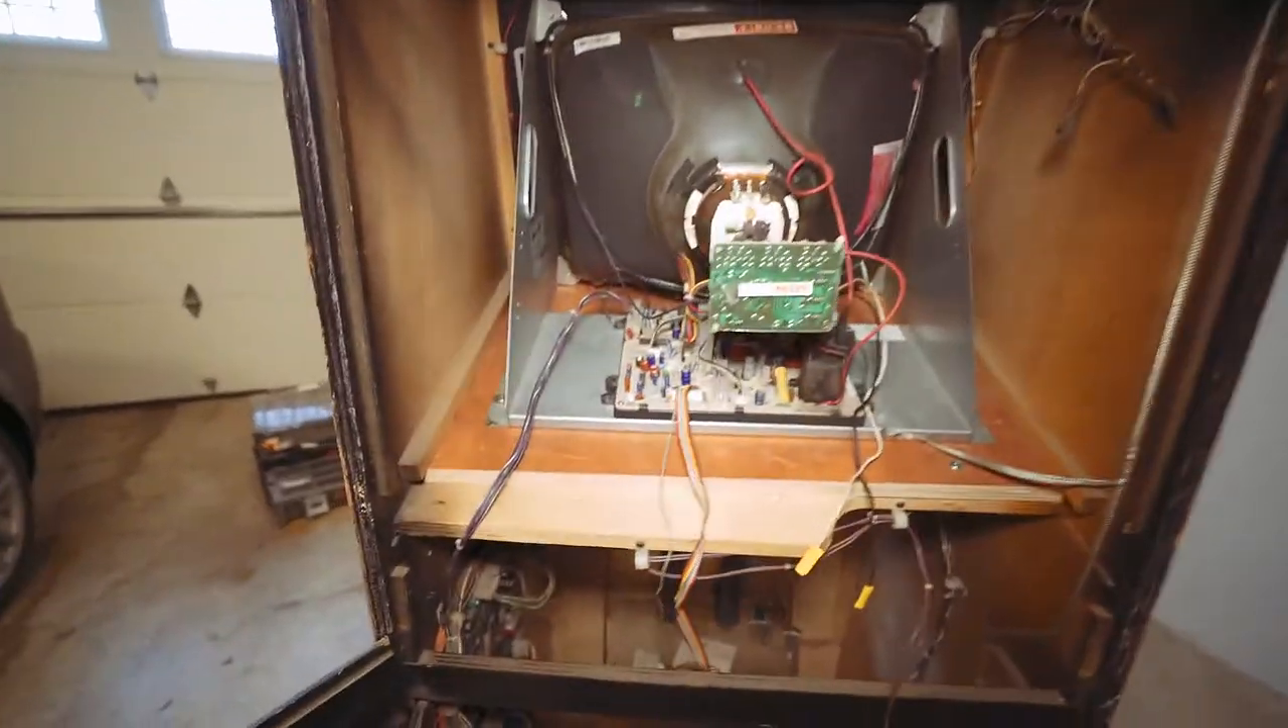The various parts of the monitor now are in place so i've connected i mean i've secured it in here.